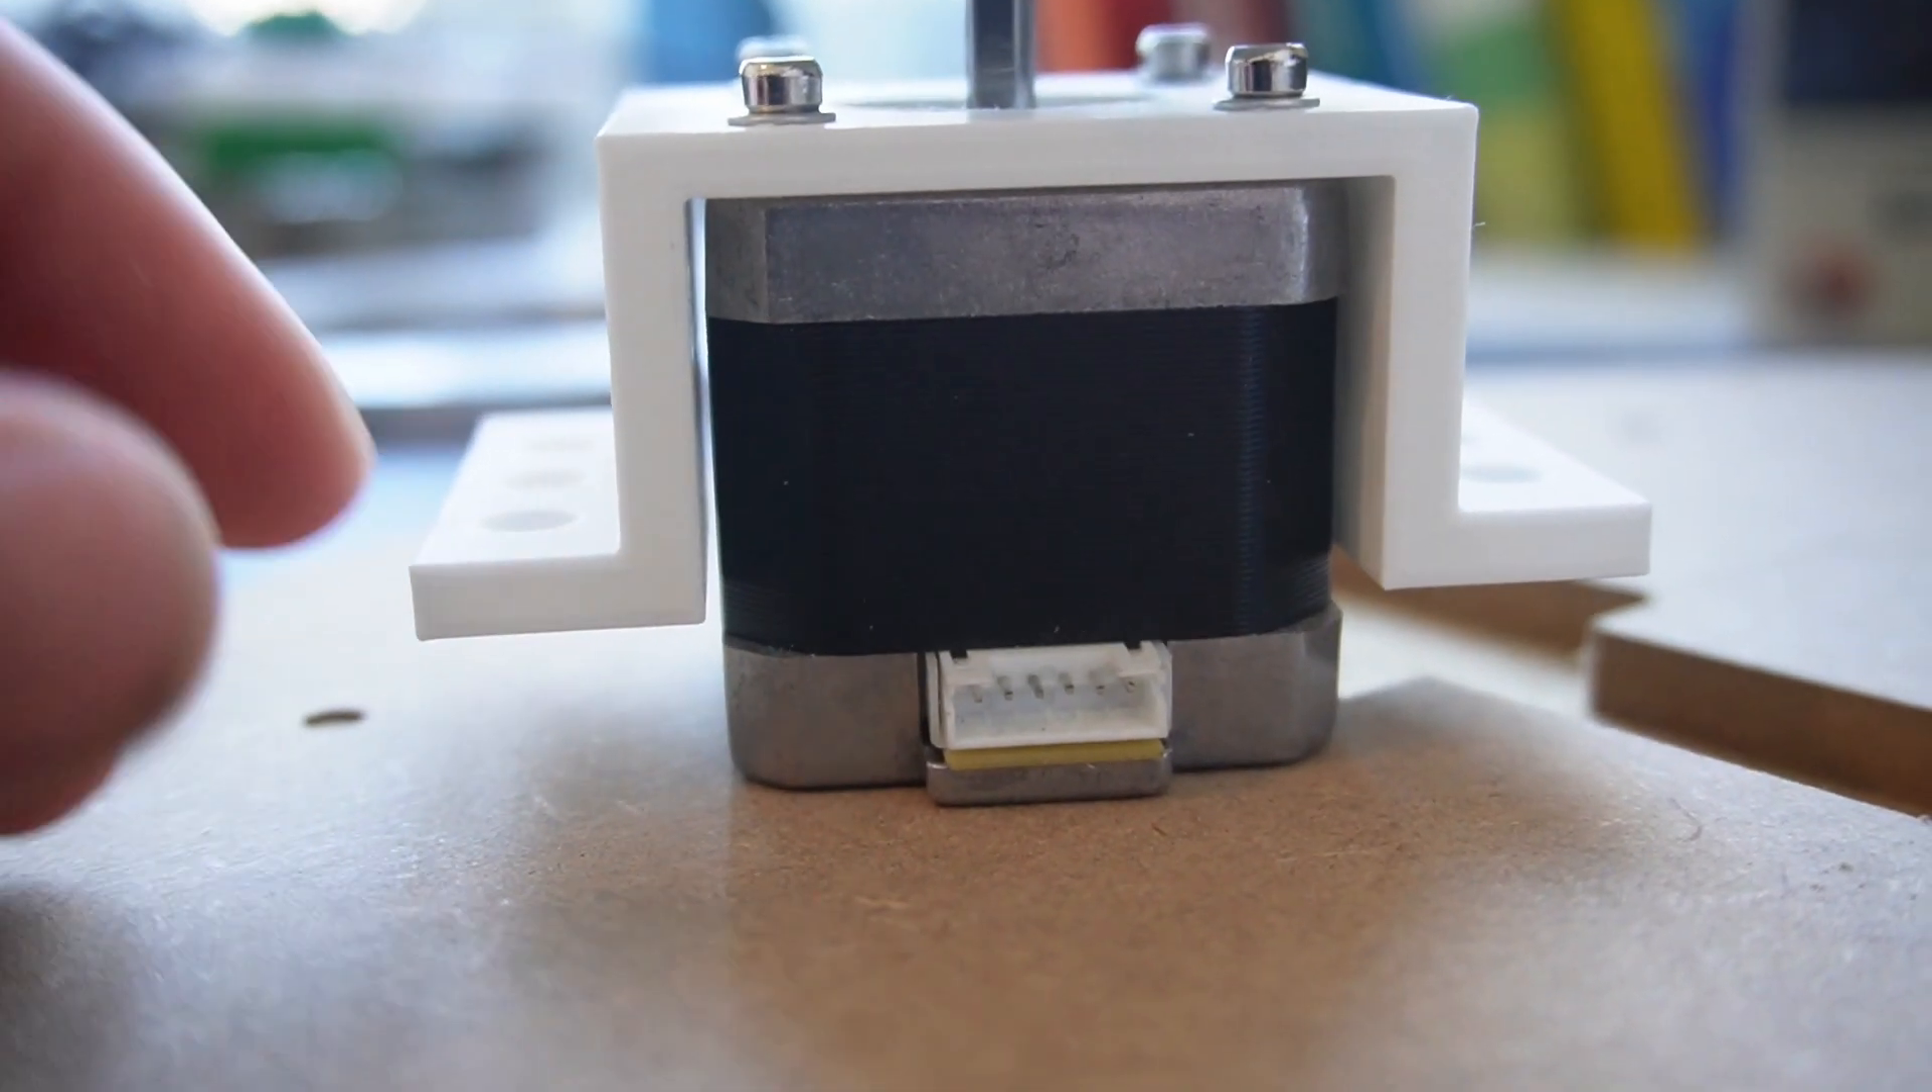But as you can see there is a gap between the bracket and the base plate.